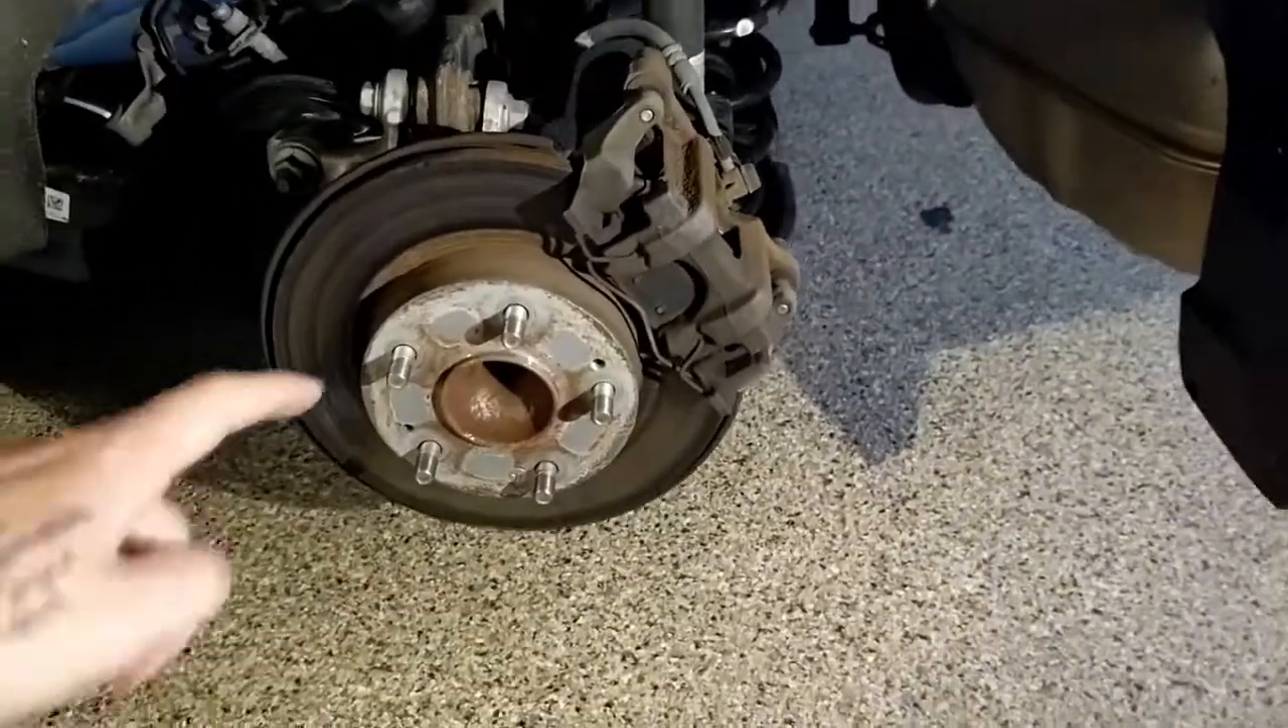Alright, here is the wheel well, as you can see, and as I said, tires are already off.